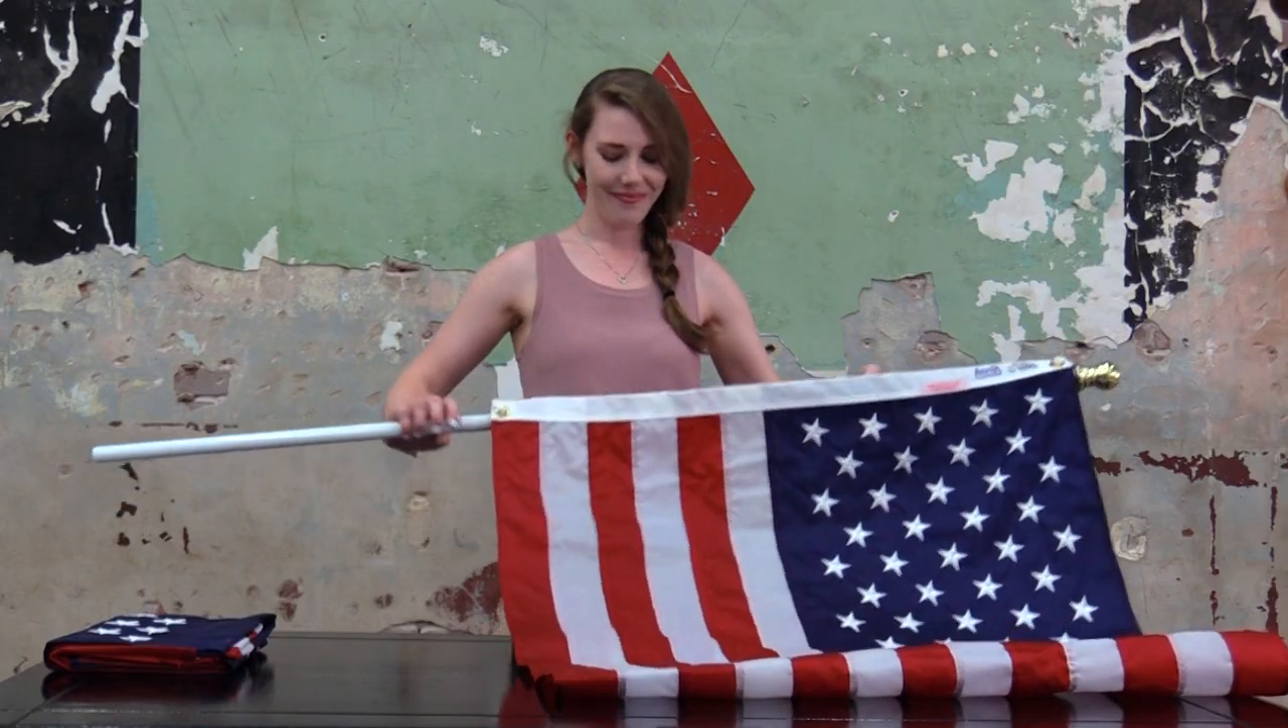There we have our flag on our pole.